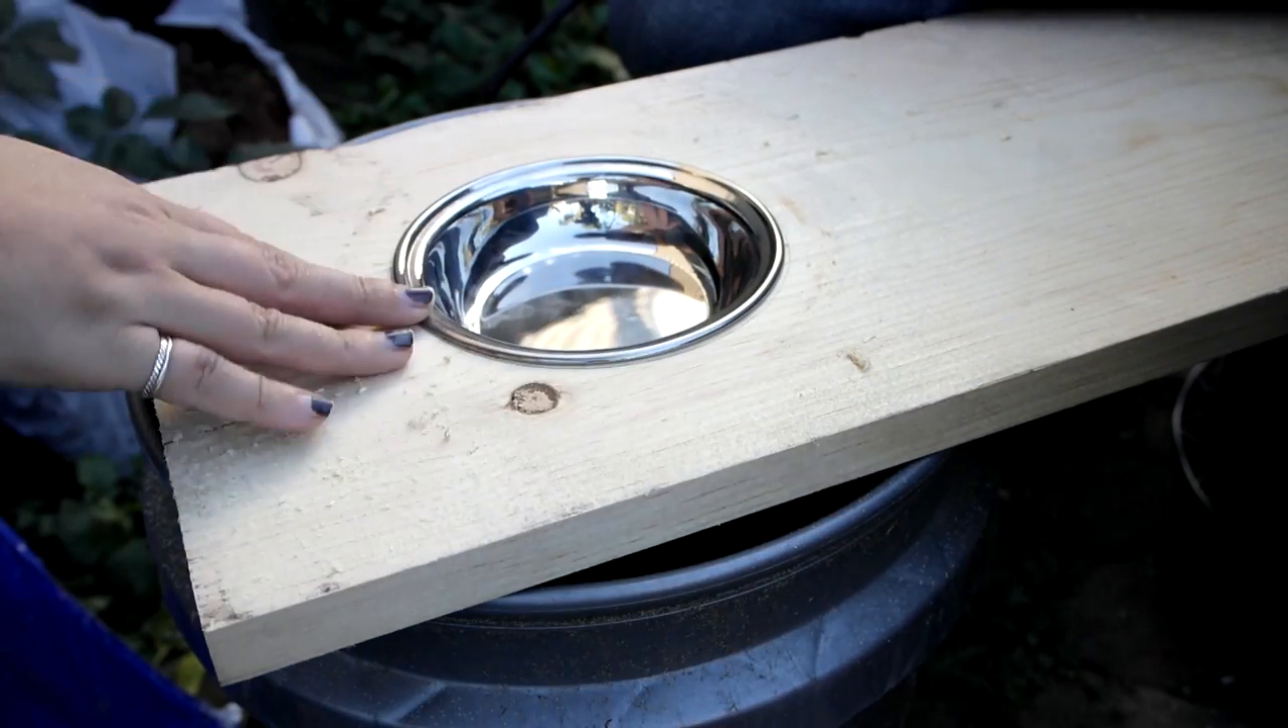Time to test fit the bowl. Perfect.